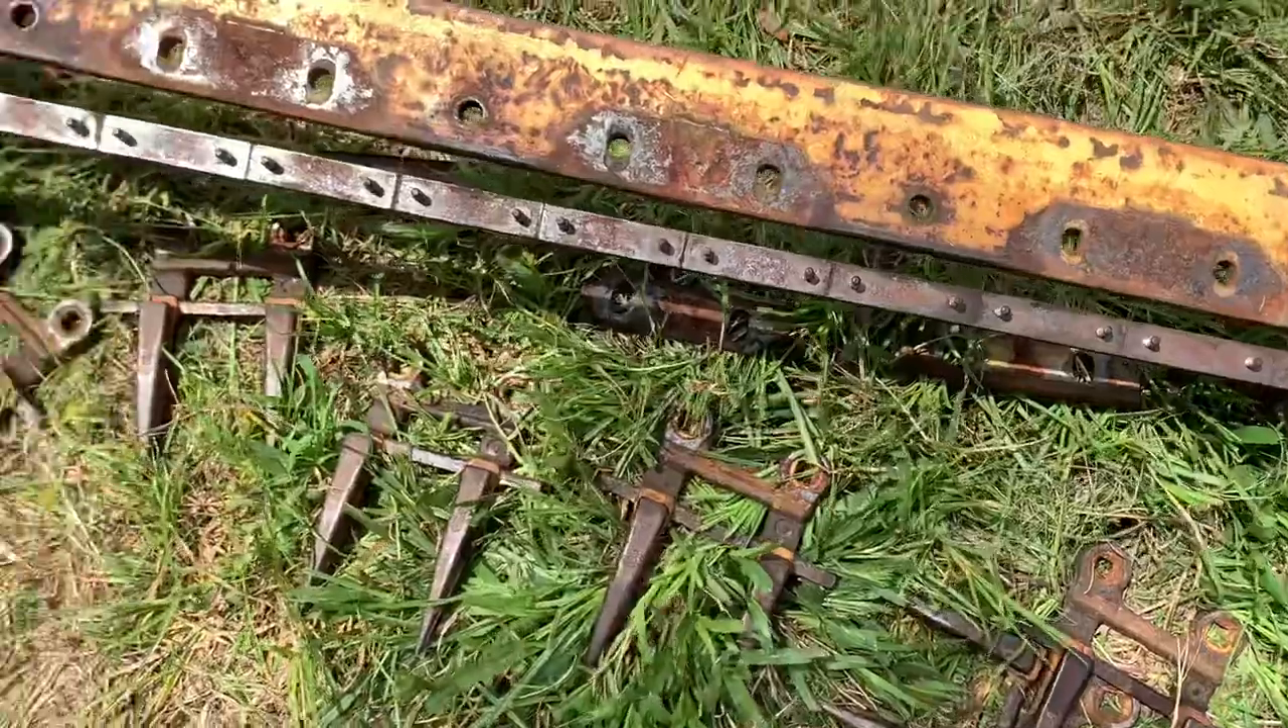Well this is what it looks like once you get all the blades off it's just this little bar here and the main bar support bar.